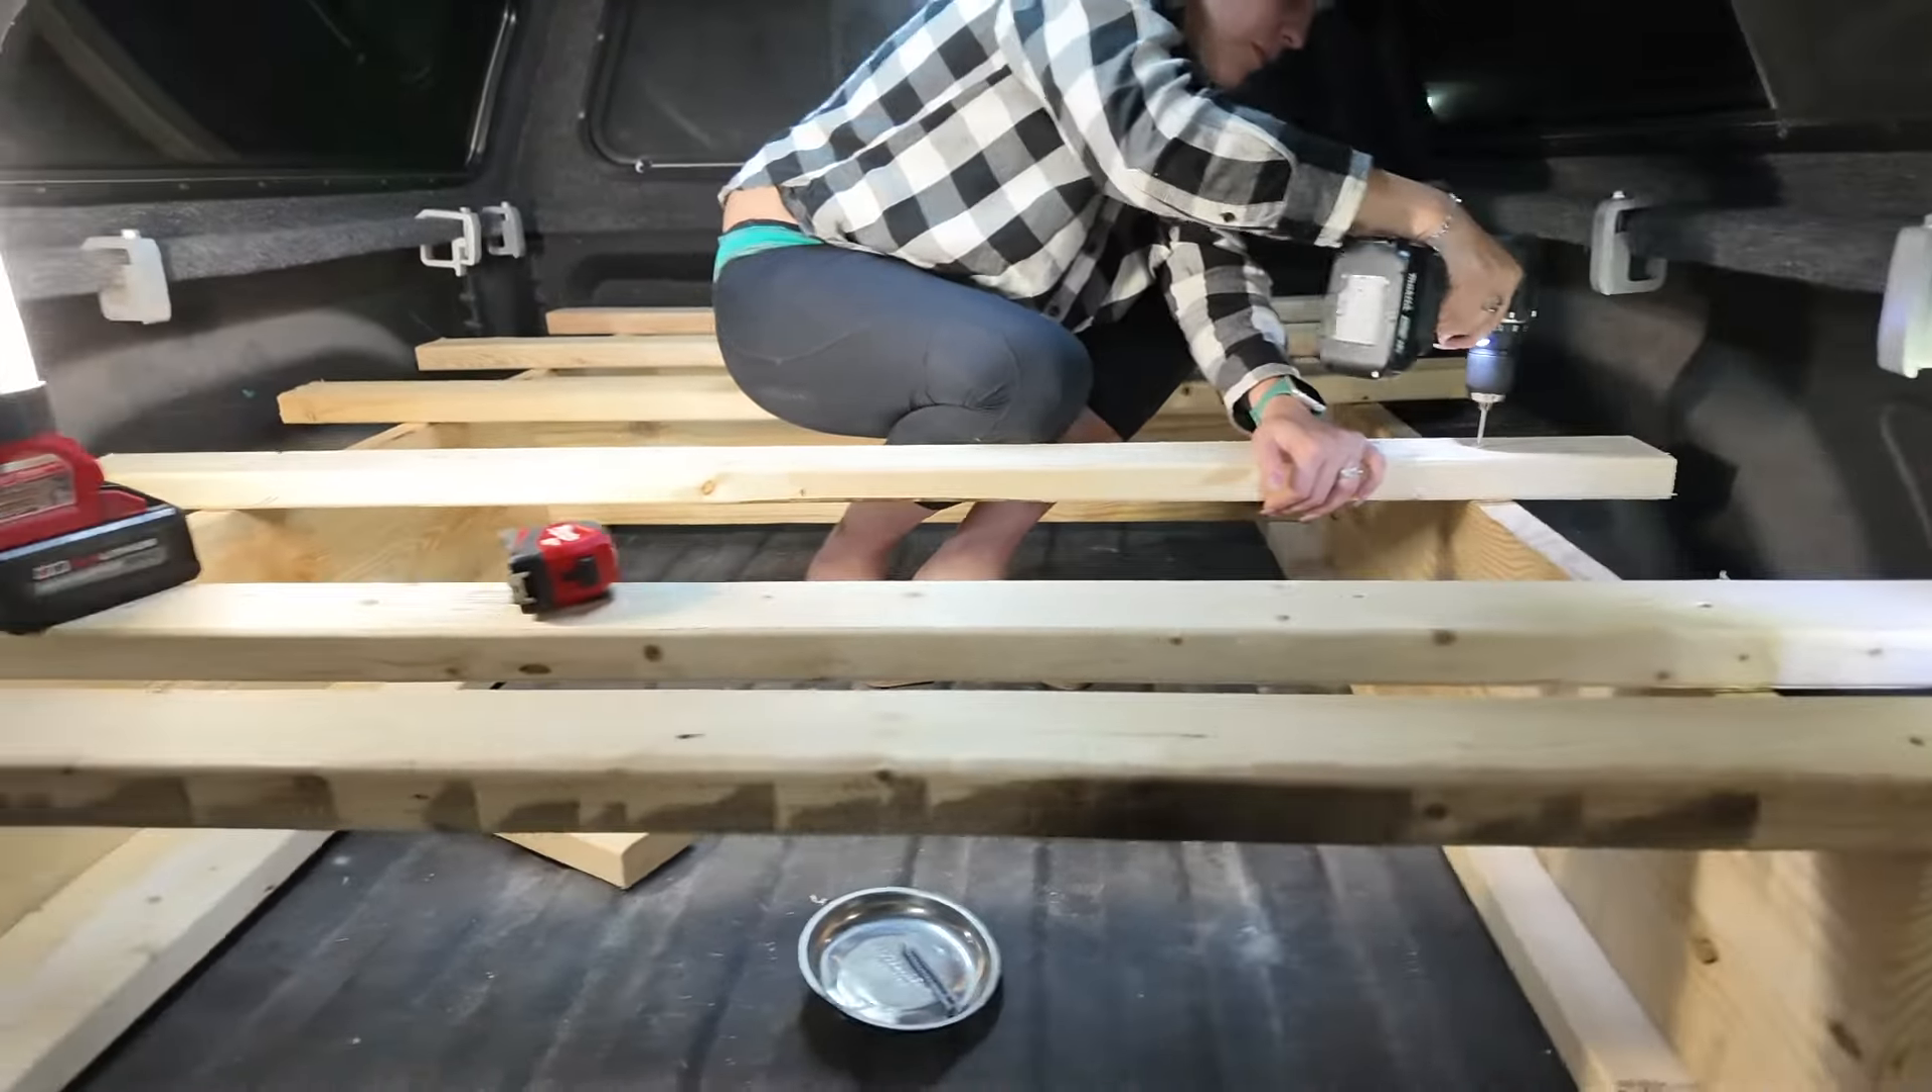So we got the supports on the top.